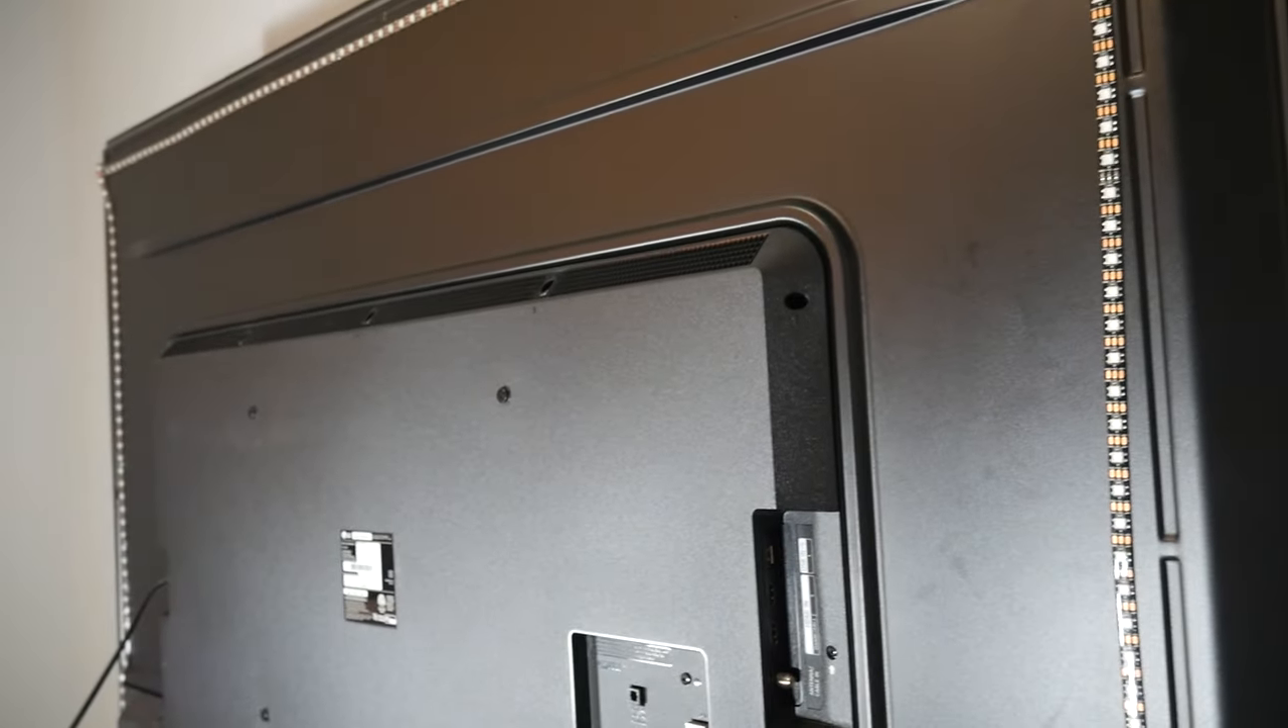And this is how it looks with the LED strips all applied to the TV.